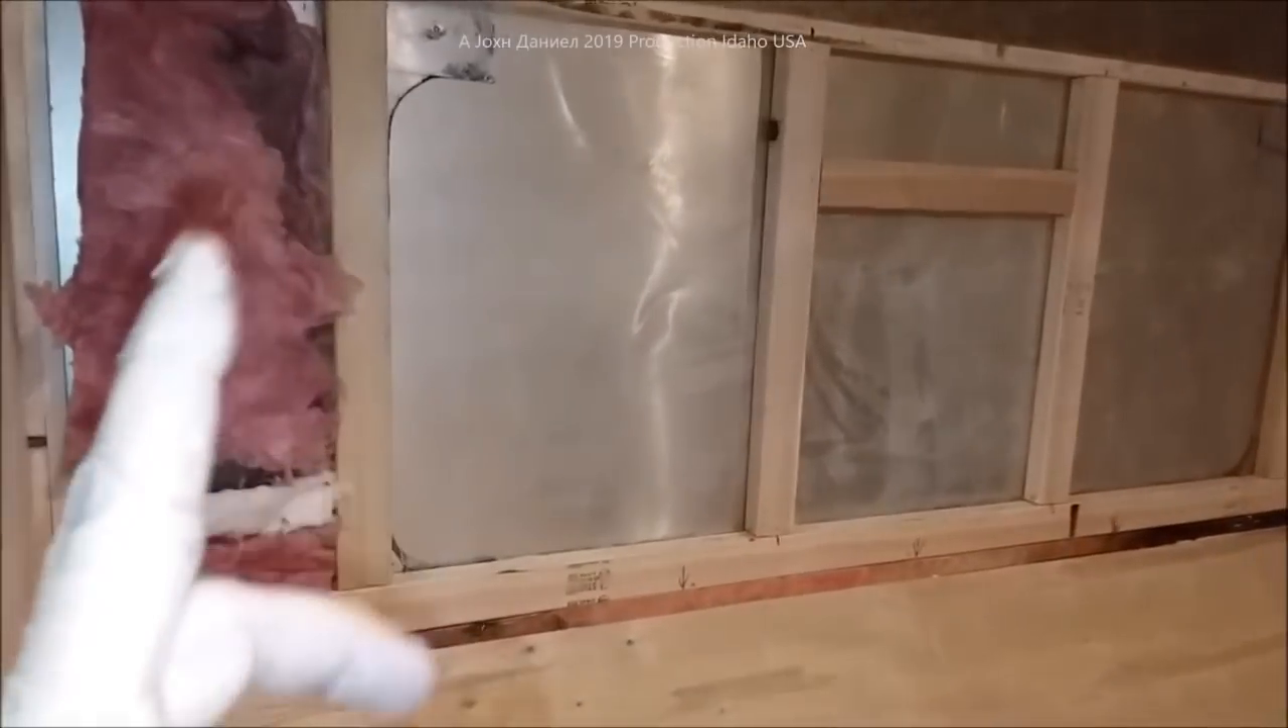We still have to finish tucking in some insulation and you can tell we used salvaged insulation from different places.